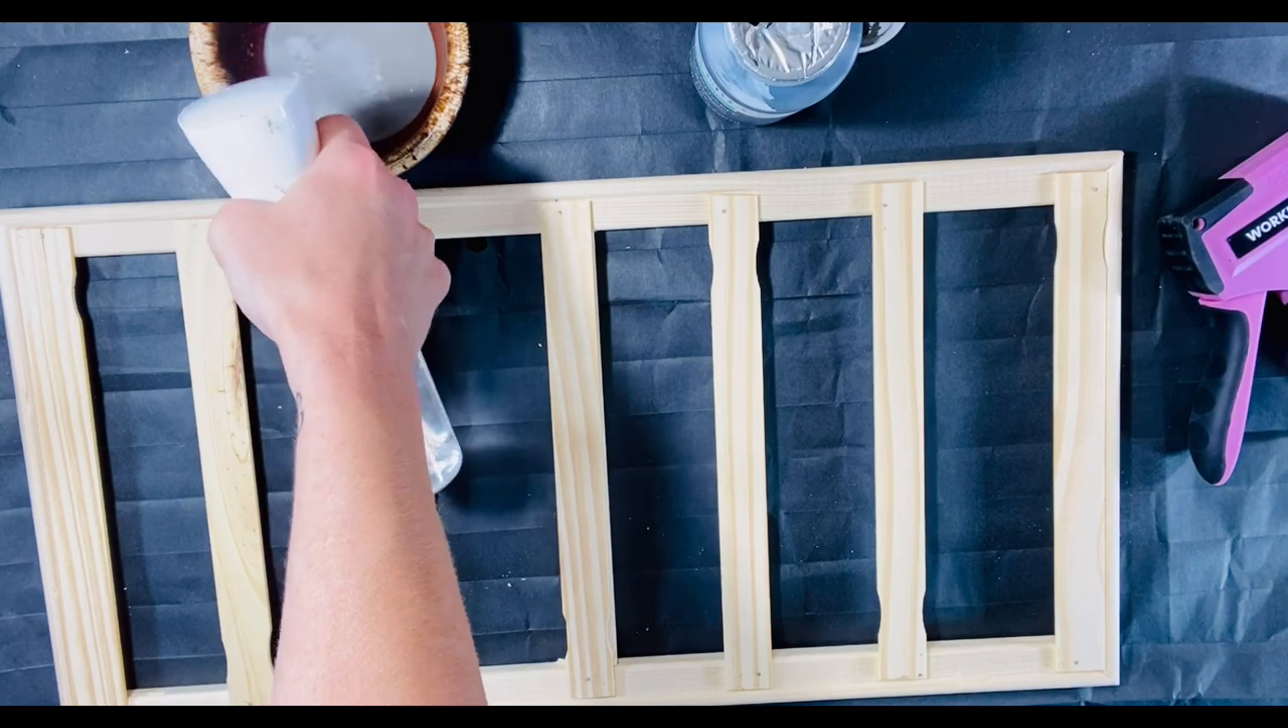Now, once I've gotten my slats together, my little frame here is ready to go.